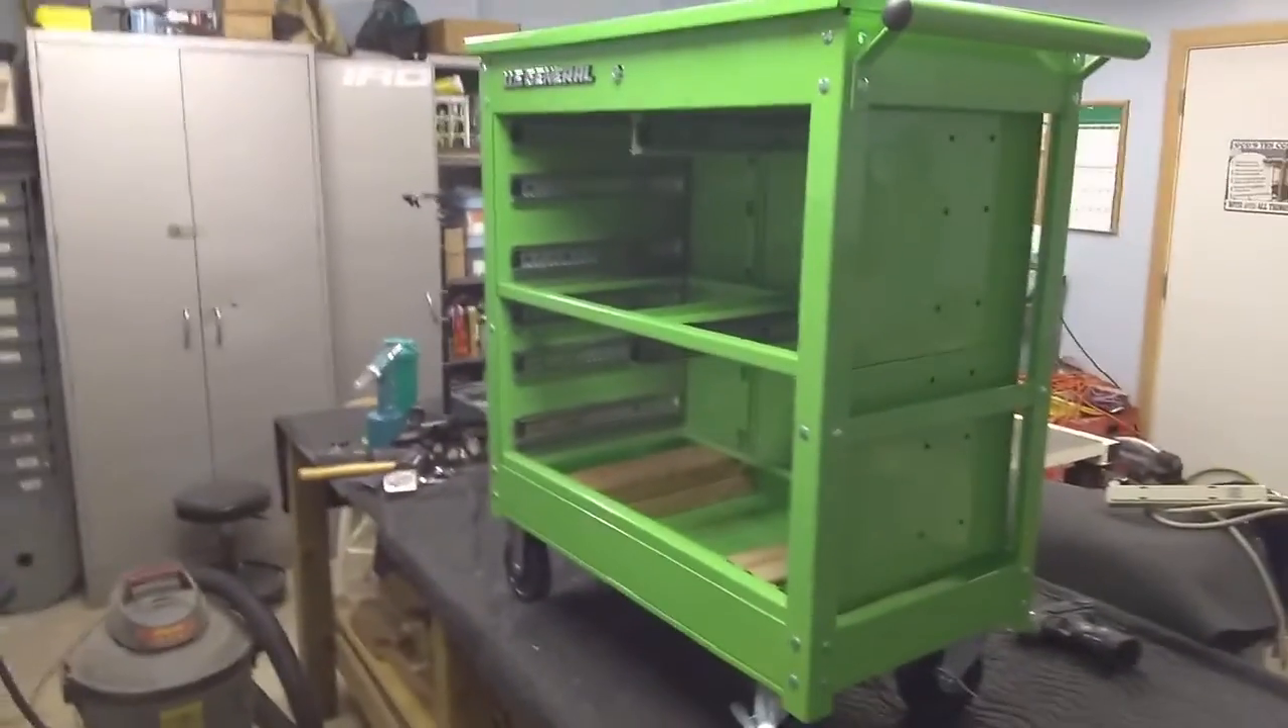So that takes us to the final product which as you can see all we have to do is install the drawers and we will have the reveal here shortly.